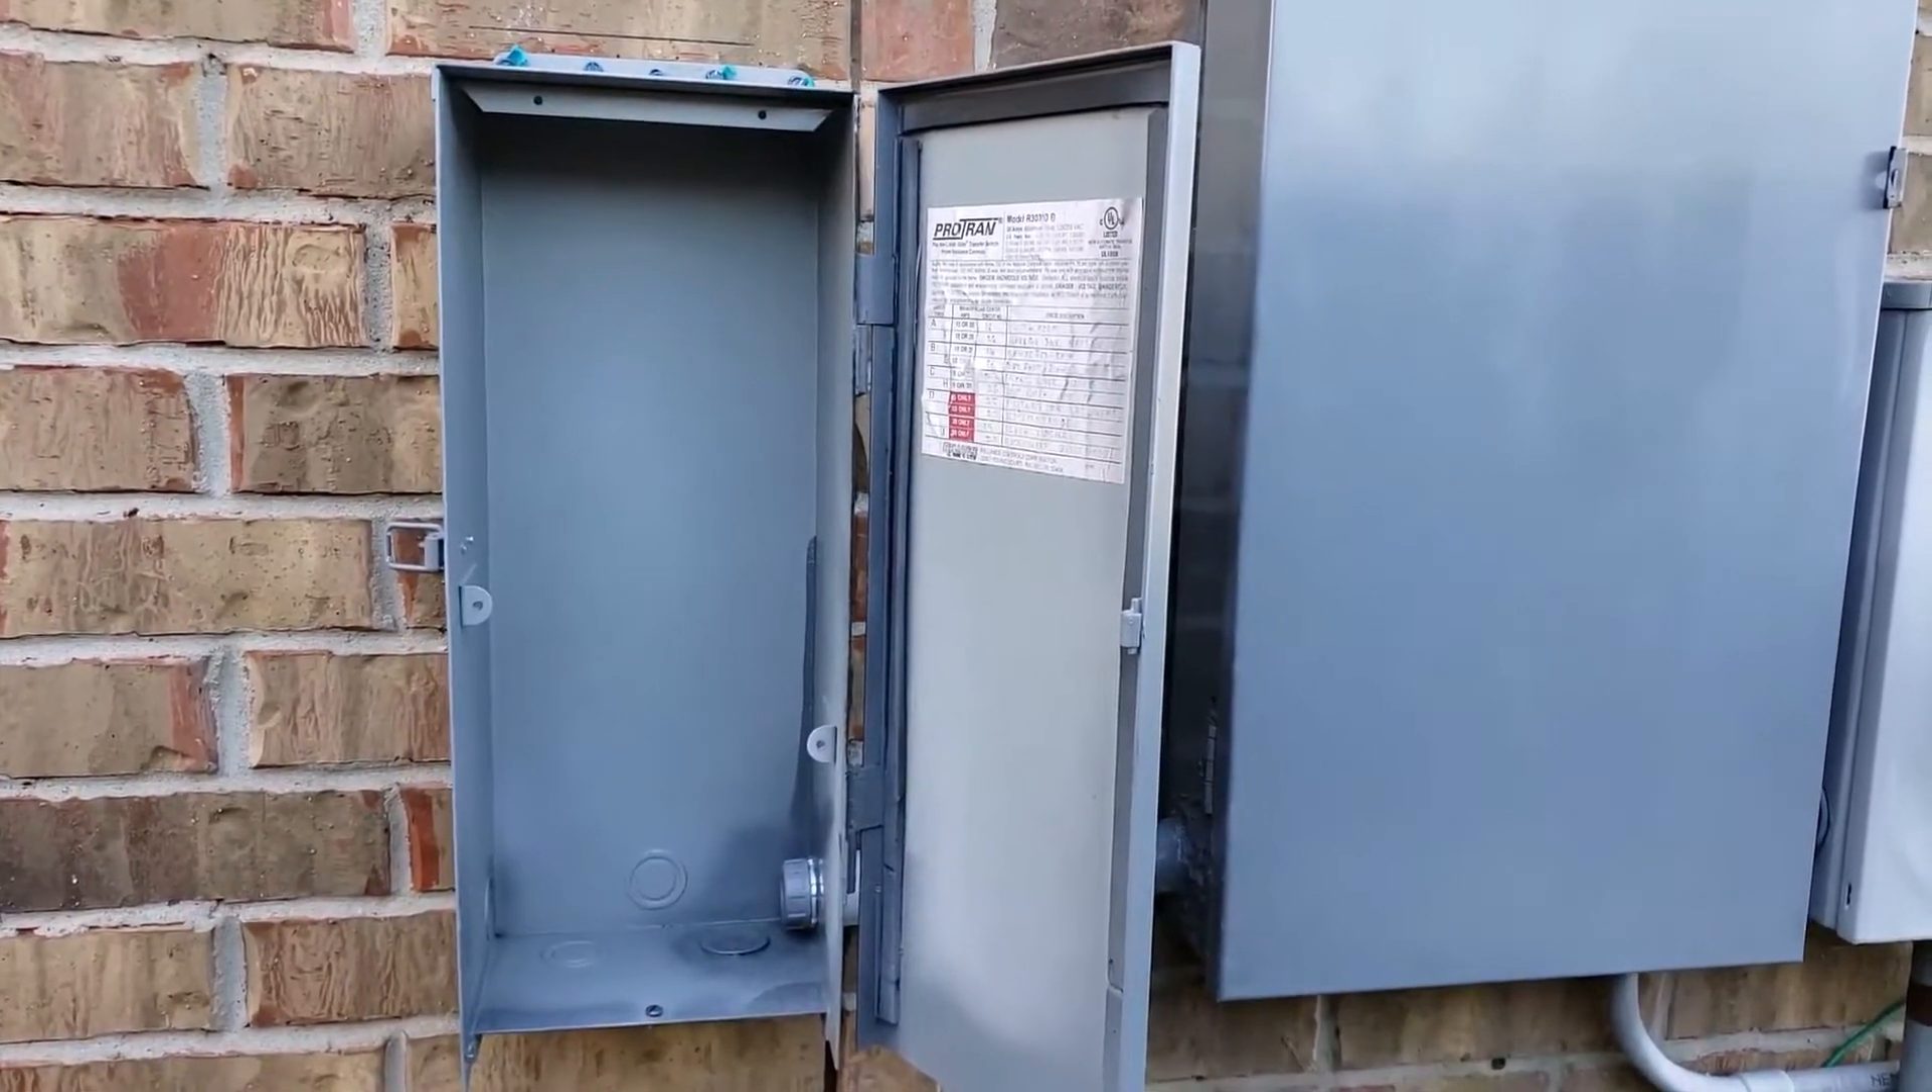I have installed the blank transfer switch box on the wall.